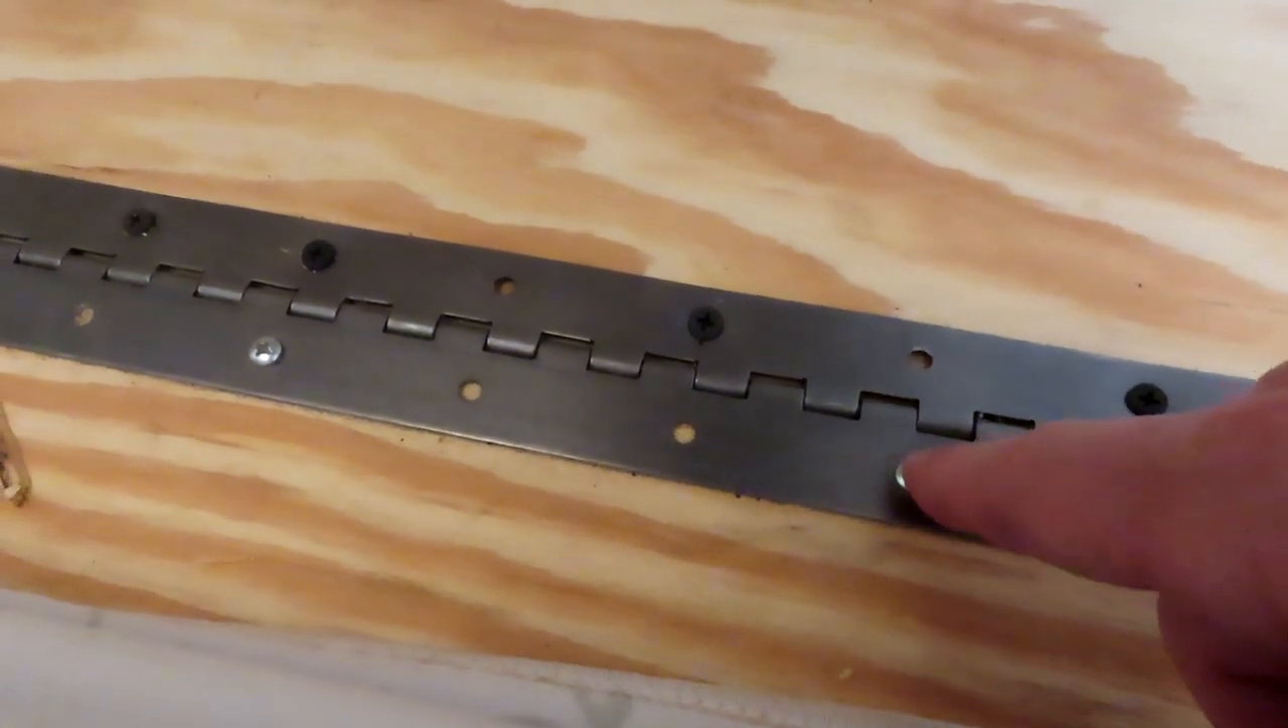These screws are all right they're fully into the plywood.